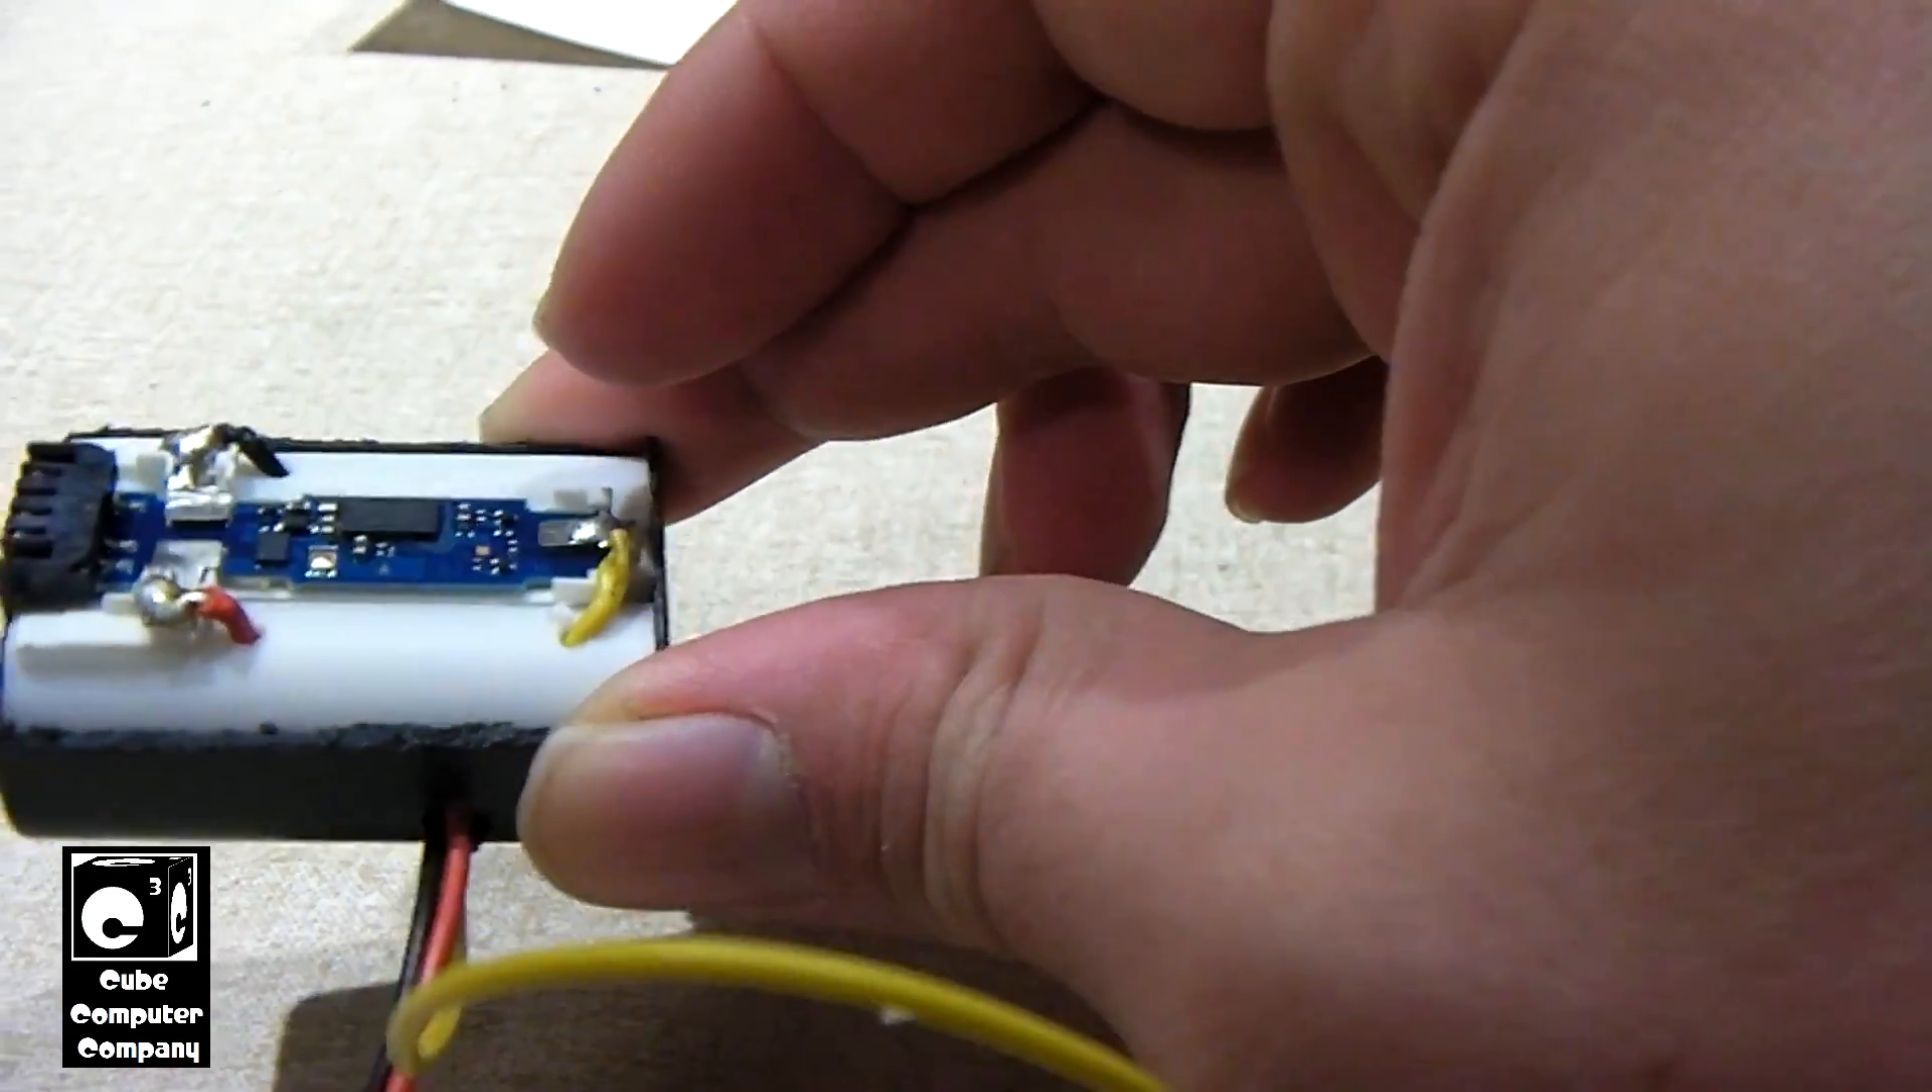Okay, so I got the wires roughed in. And, I have them soldered up to the little BMS board.